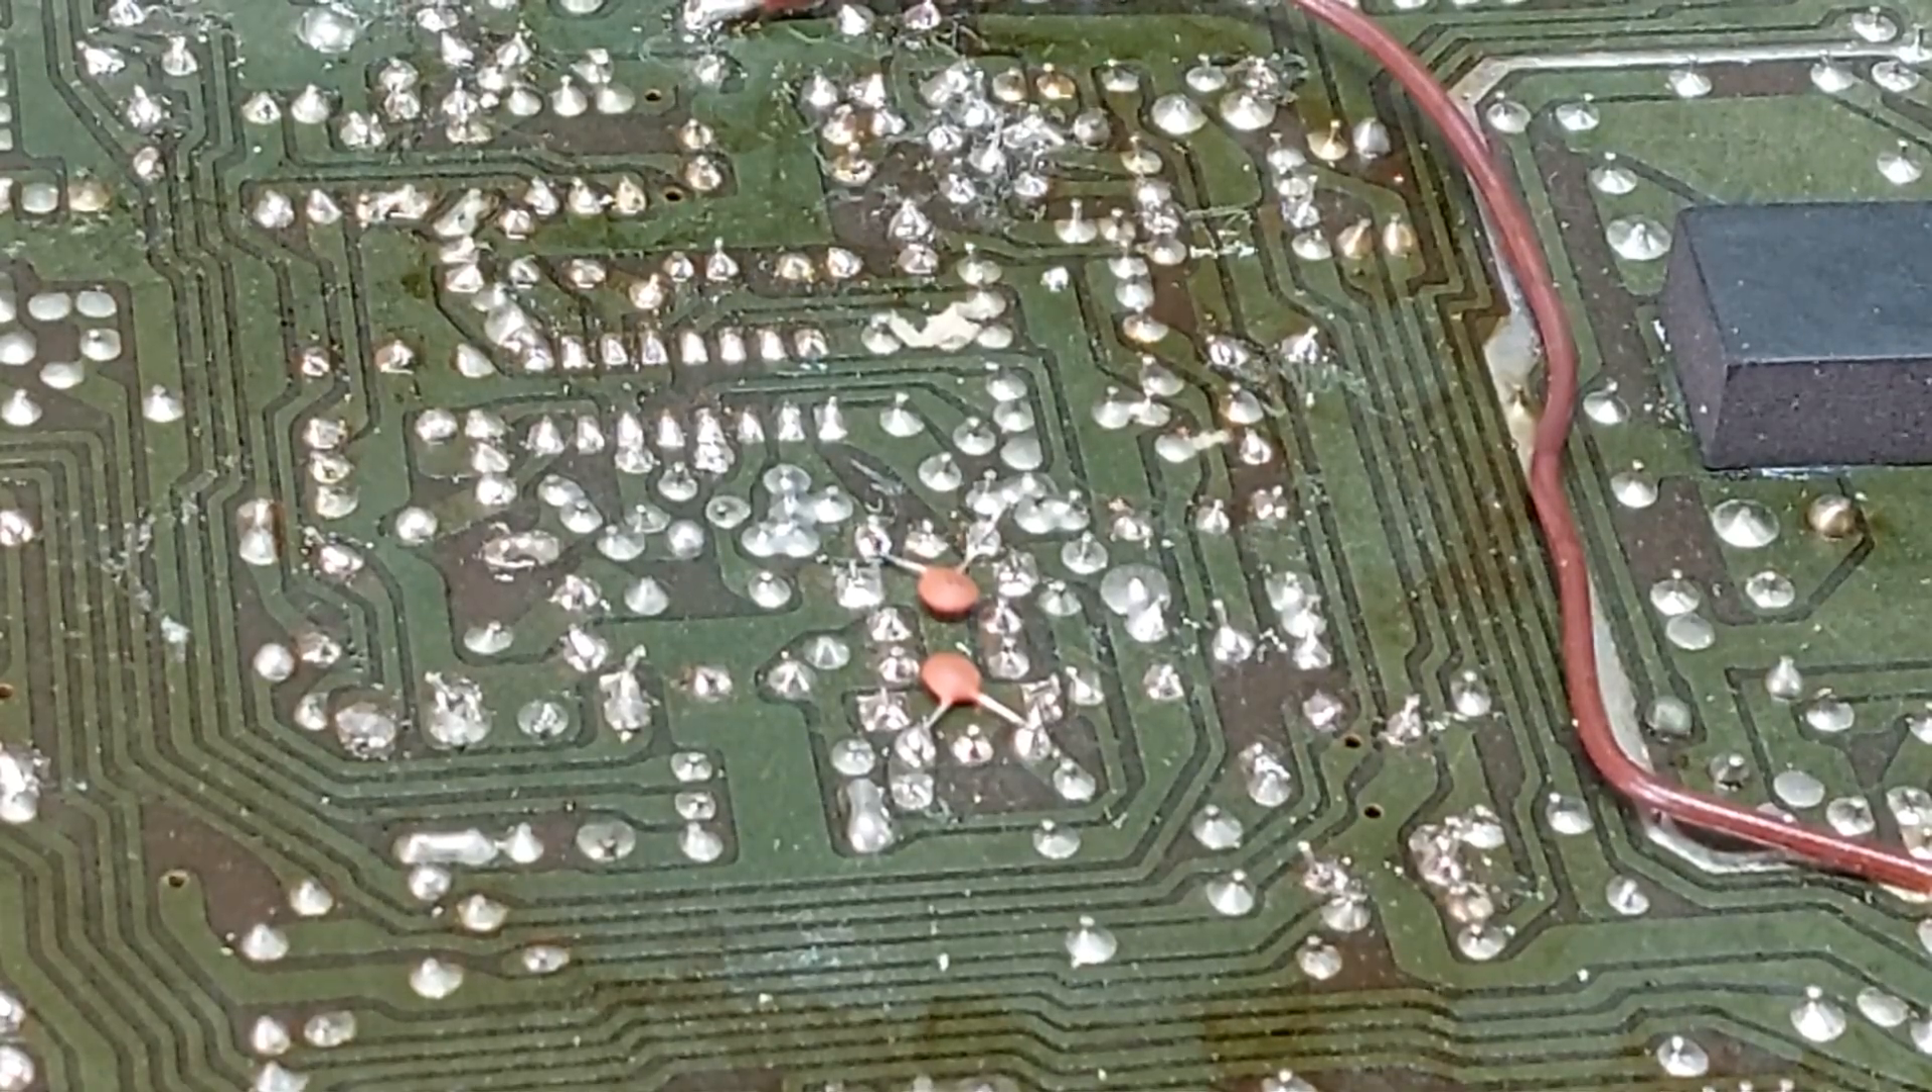Aqui estão os dois capacitores já colocados.